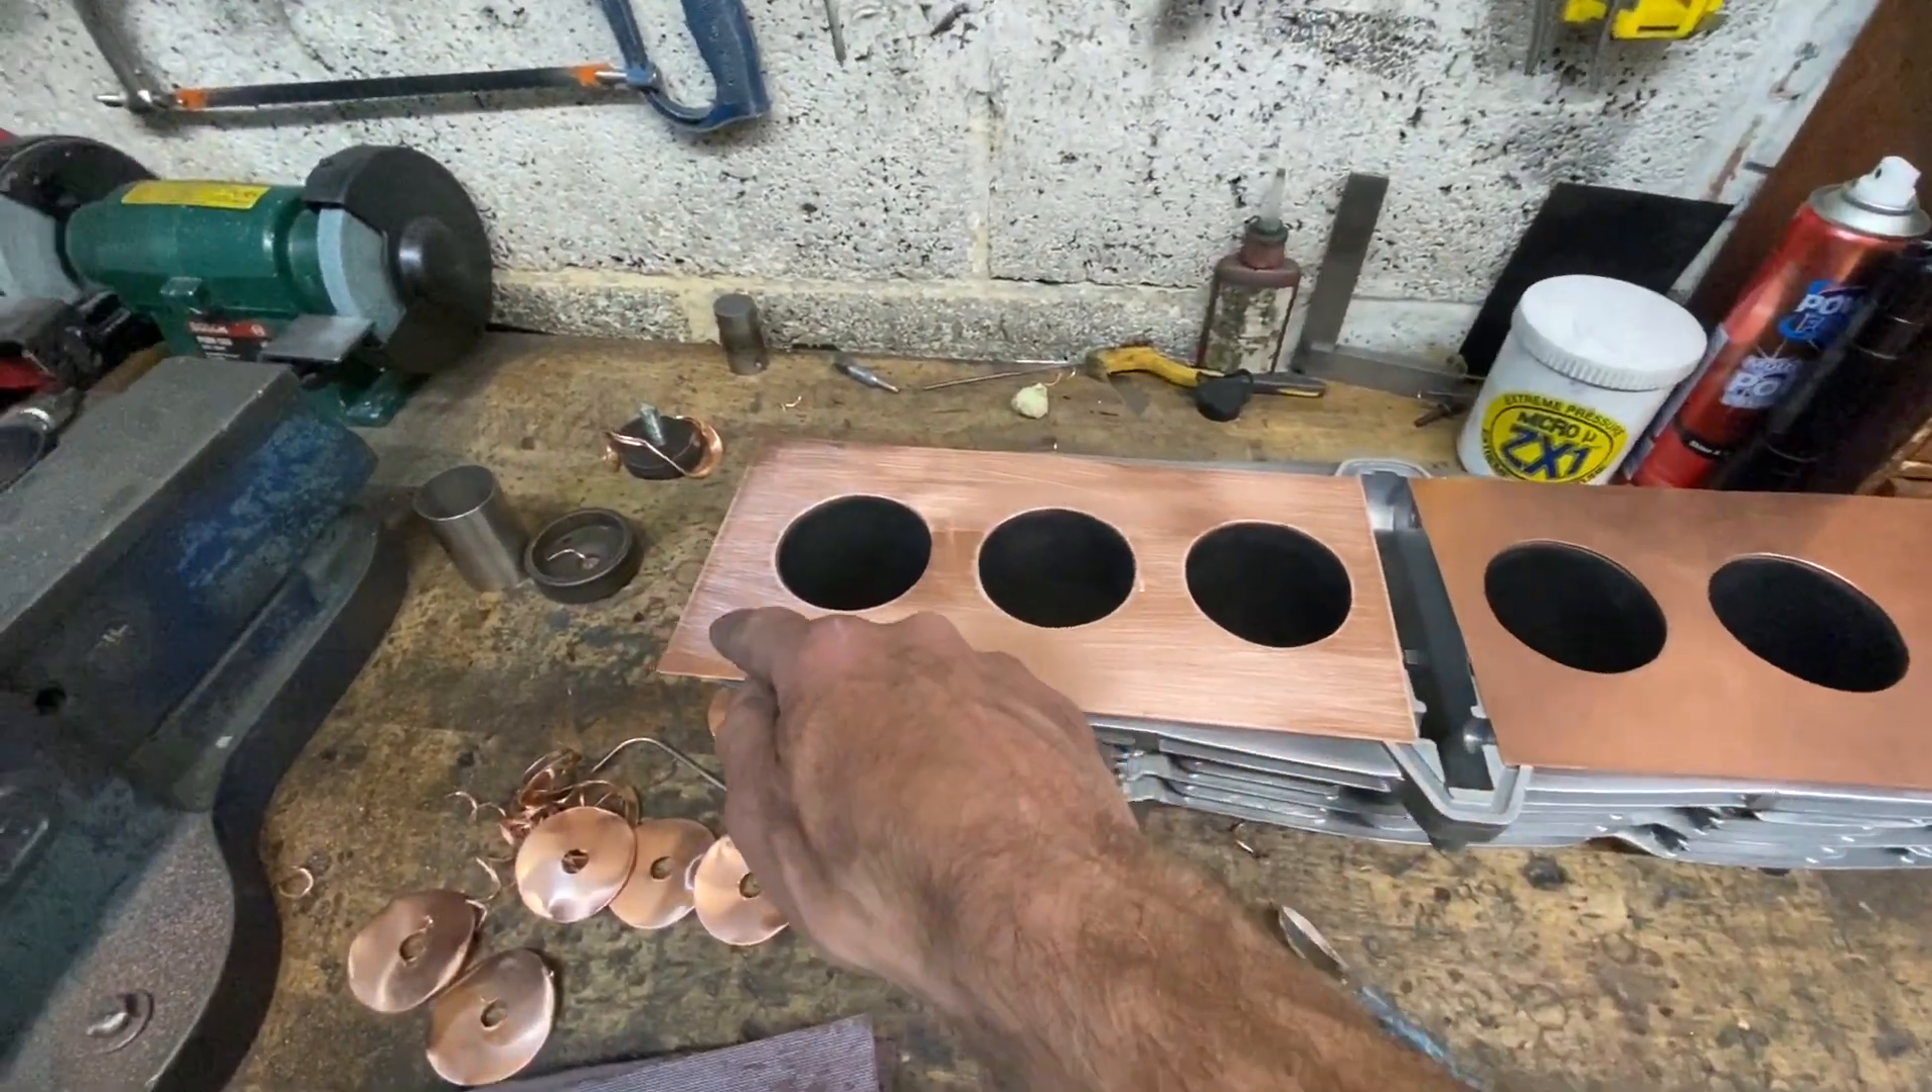With the polishing complete, I place the two copper gaskets back on top of the cylinder block and get ready to mark out the periphery and drill all the holes where the studs are going to go.